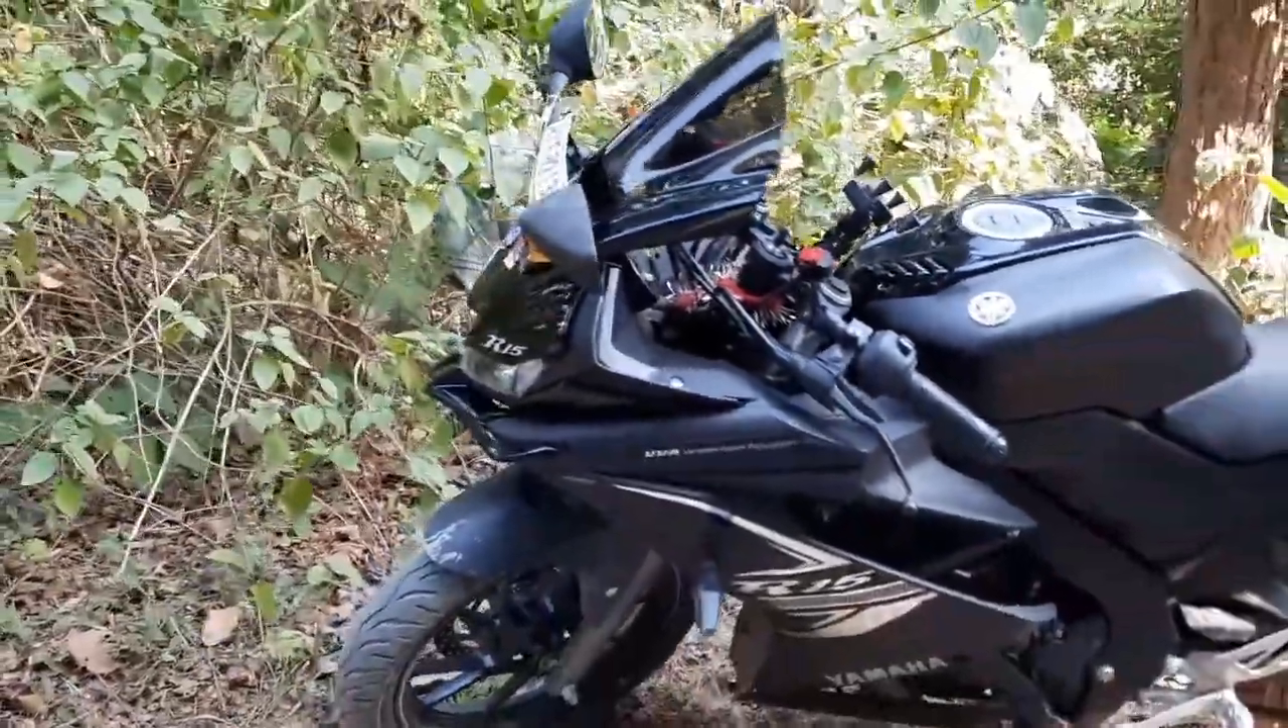یہ فائنلی آپ دیکھ سکتے ہیں ہم نے ببل وائزر کو فٹ کر دیا۔